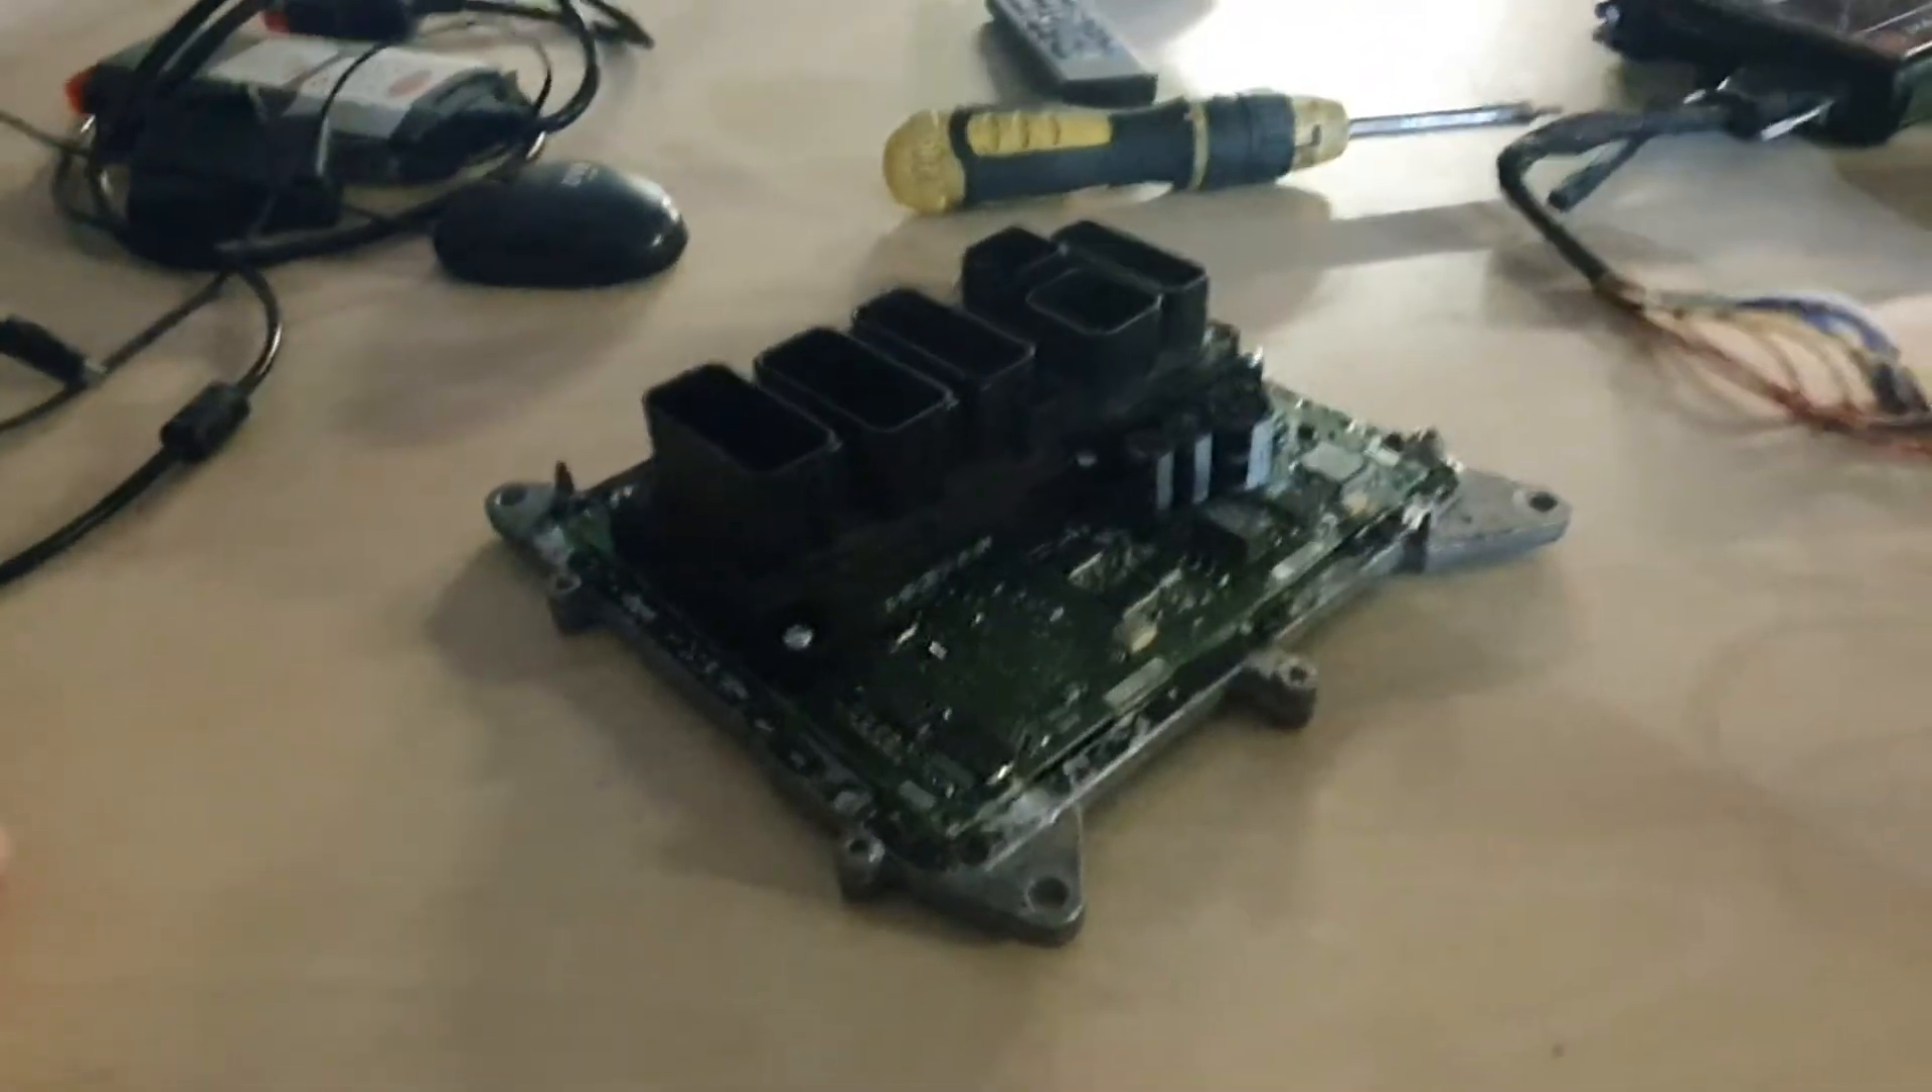So this is the ECU before we're going to put it back together and hand it back to the customer.